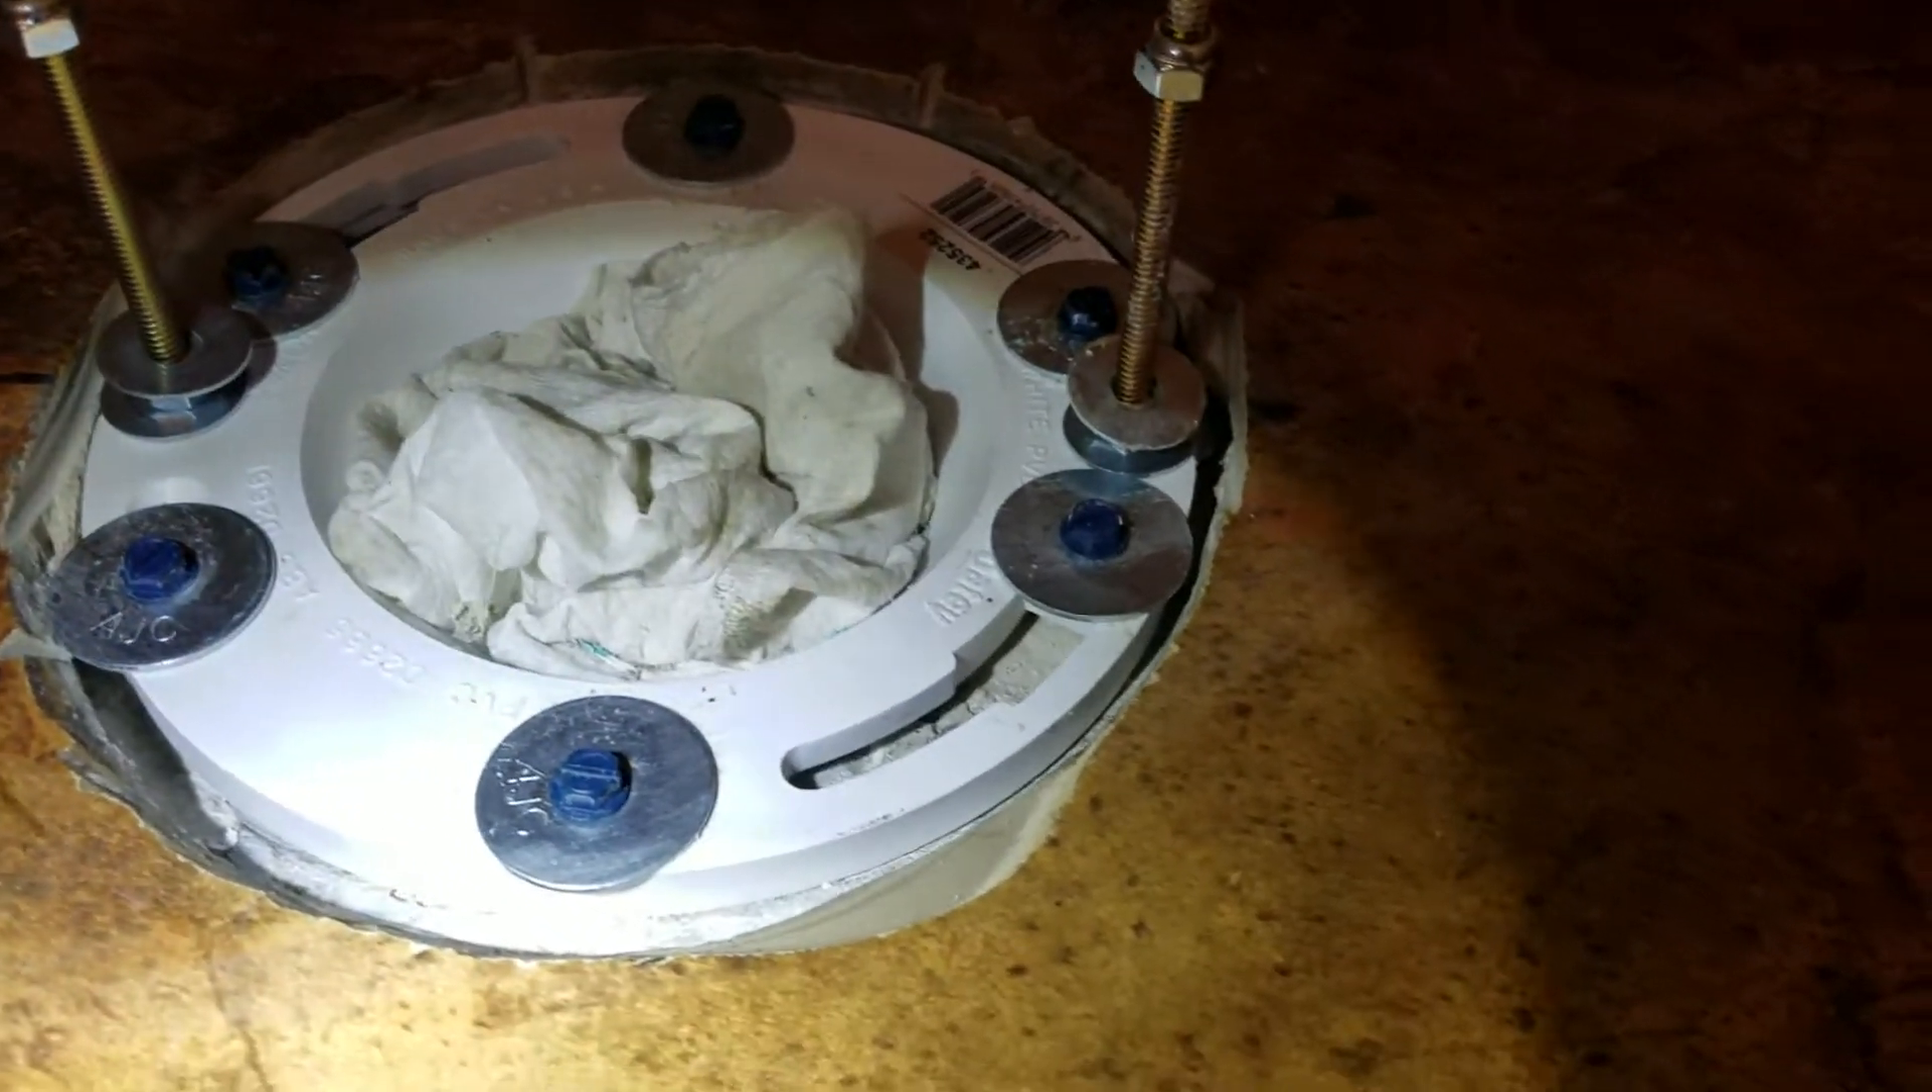So you've got six screws all the way around, six holes, six screws, and so it's mounted to the floor.